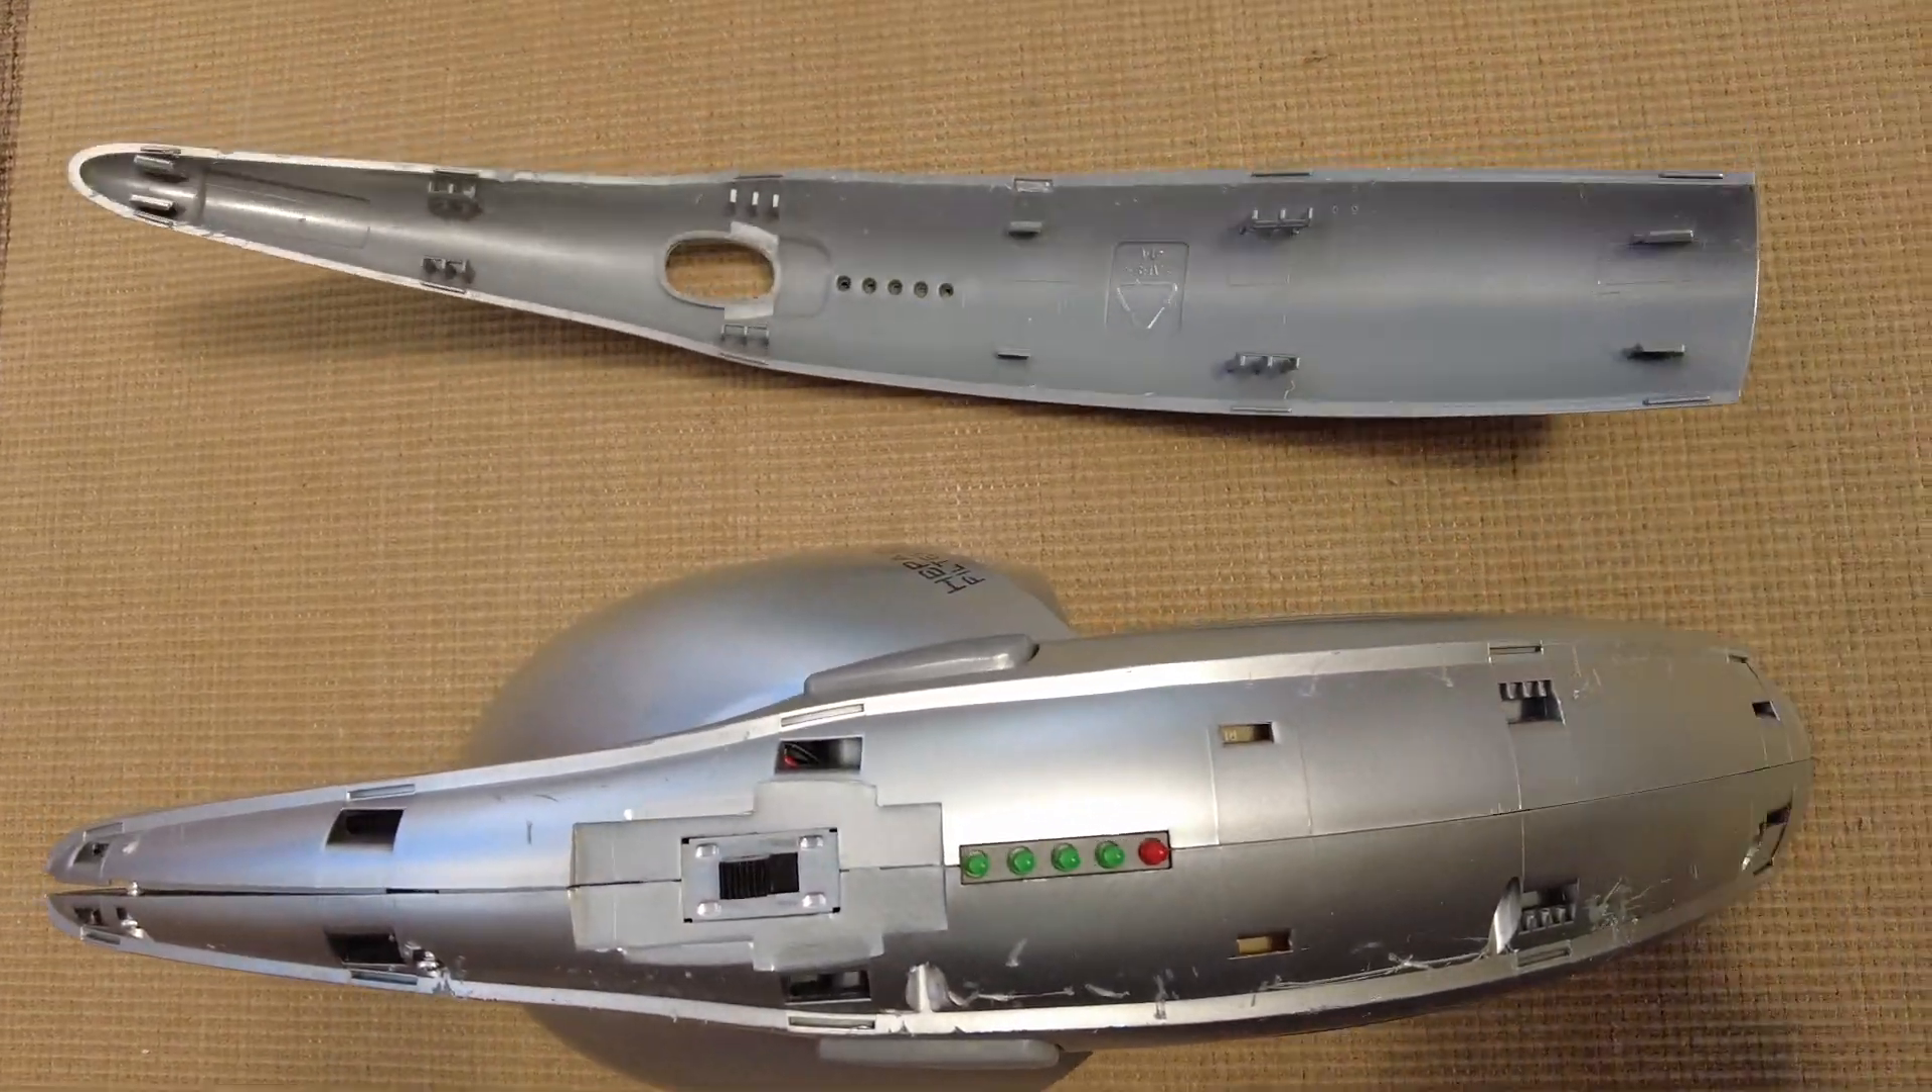But I've managed to get this cover piece off. It's clipped in, which is horrendous.